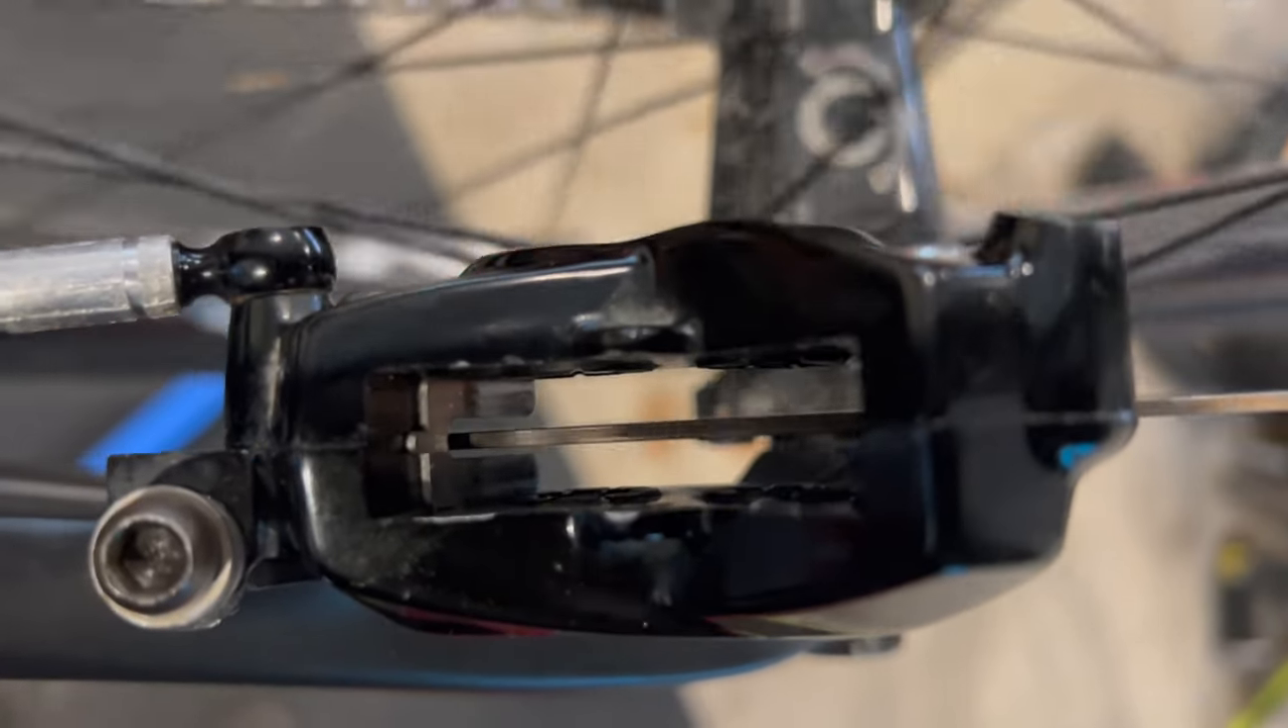So you can see now the disc sits perfectly in the middle of the caliper, this one's not bent, which is nice.